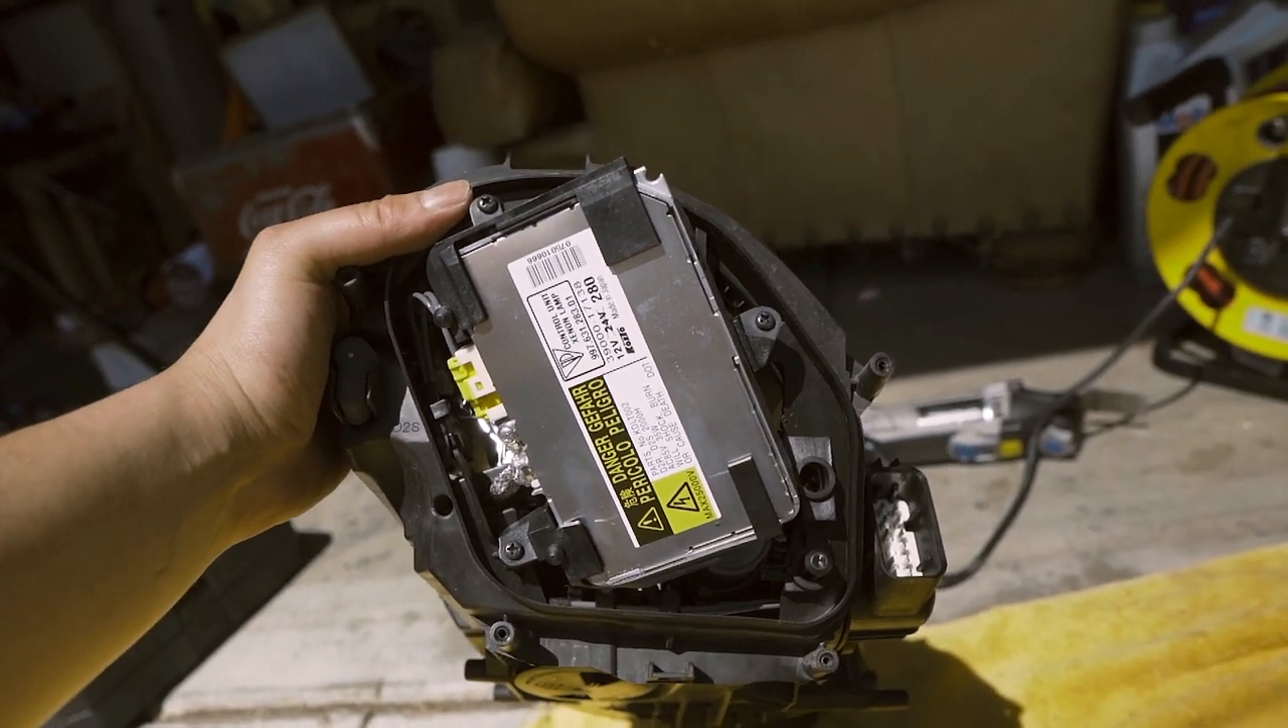As you can see we have the back of this housing off.